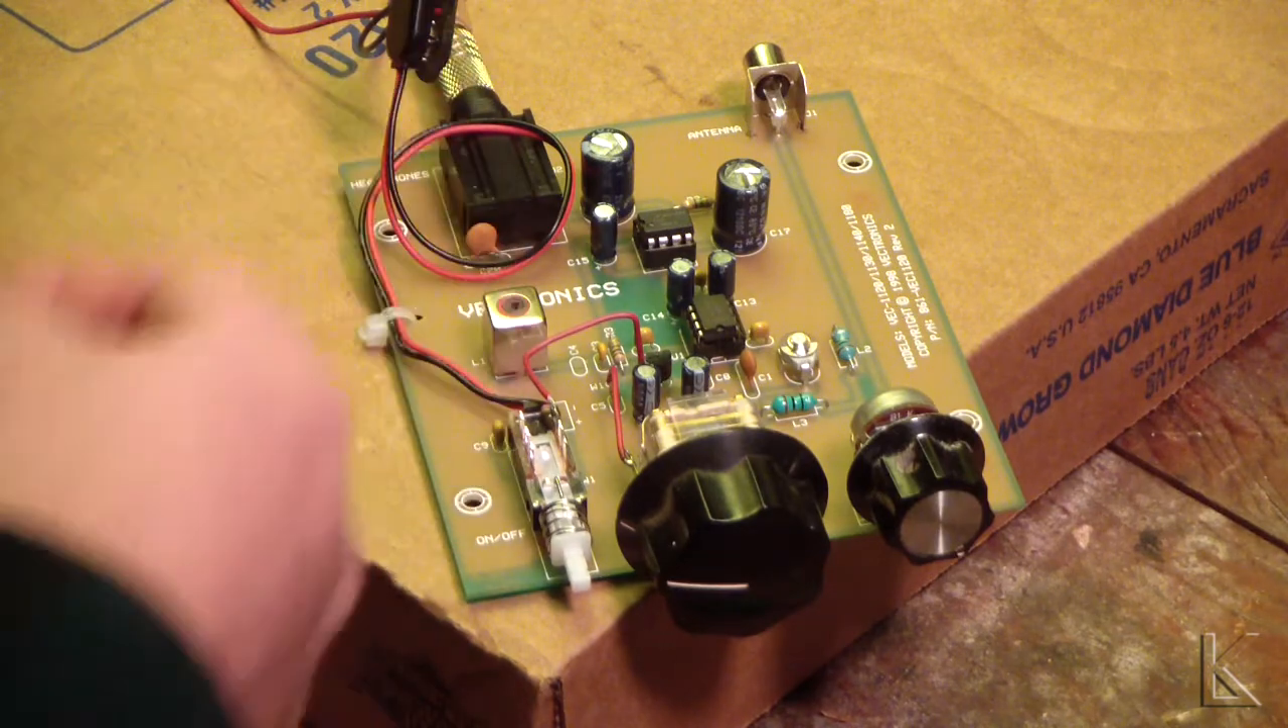And I have hooked up power and a speaker. I haven't hooked anything to antennae yet.